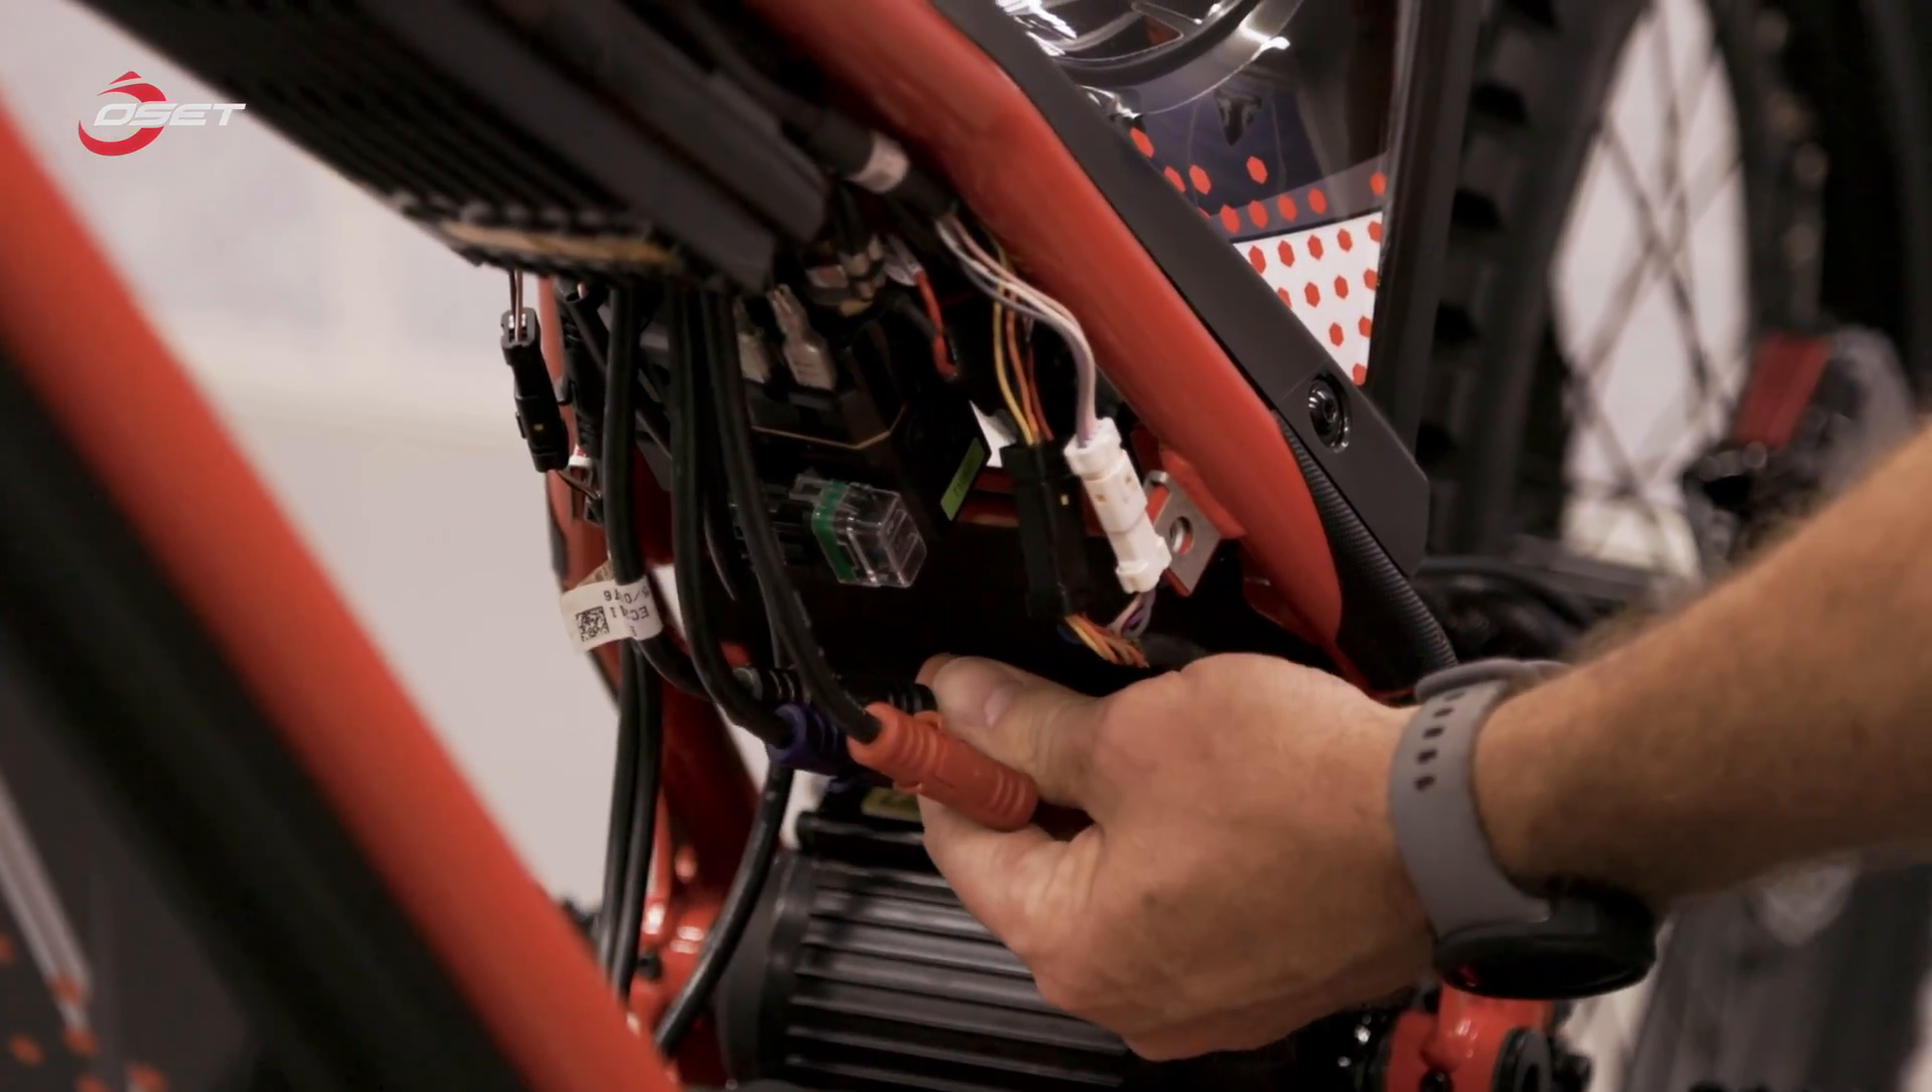Okay now I've exposed the electronics of the motor.